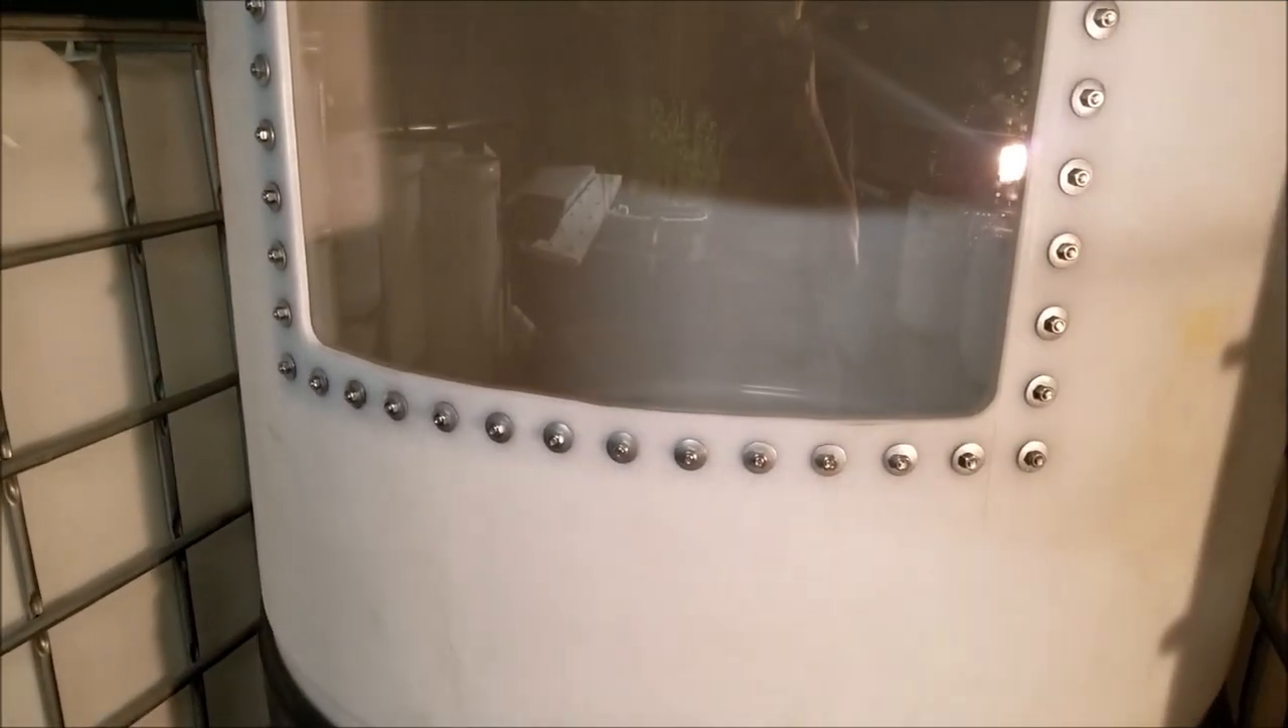So just finished putting the window on.